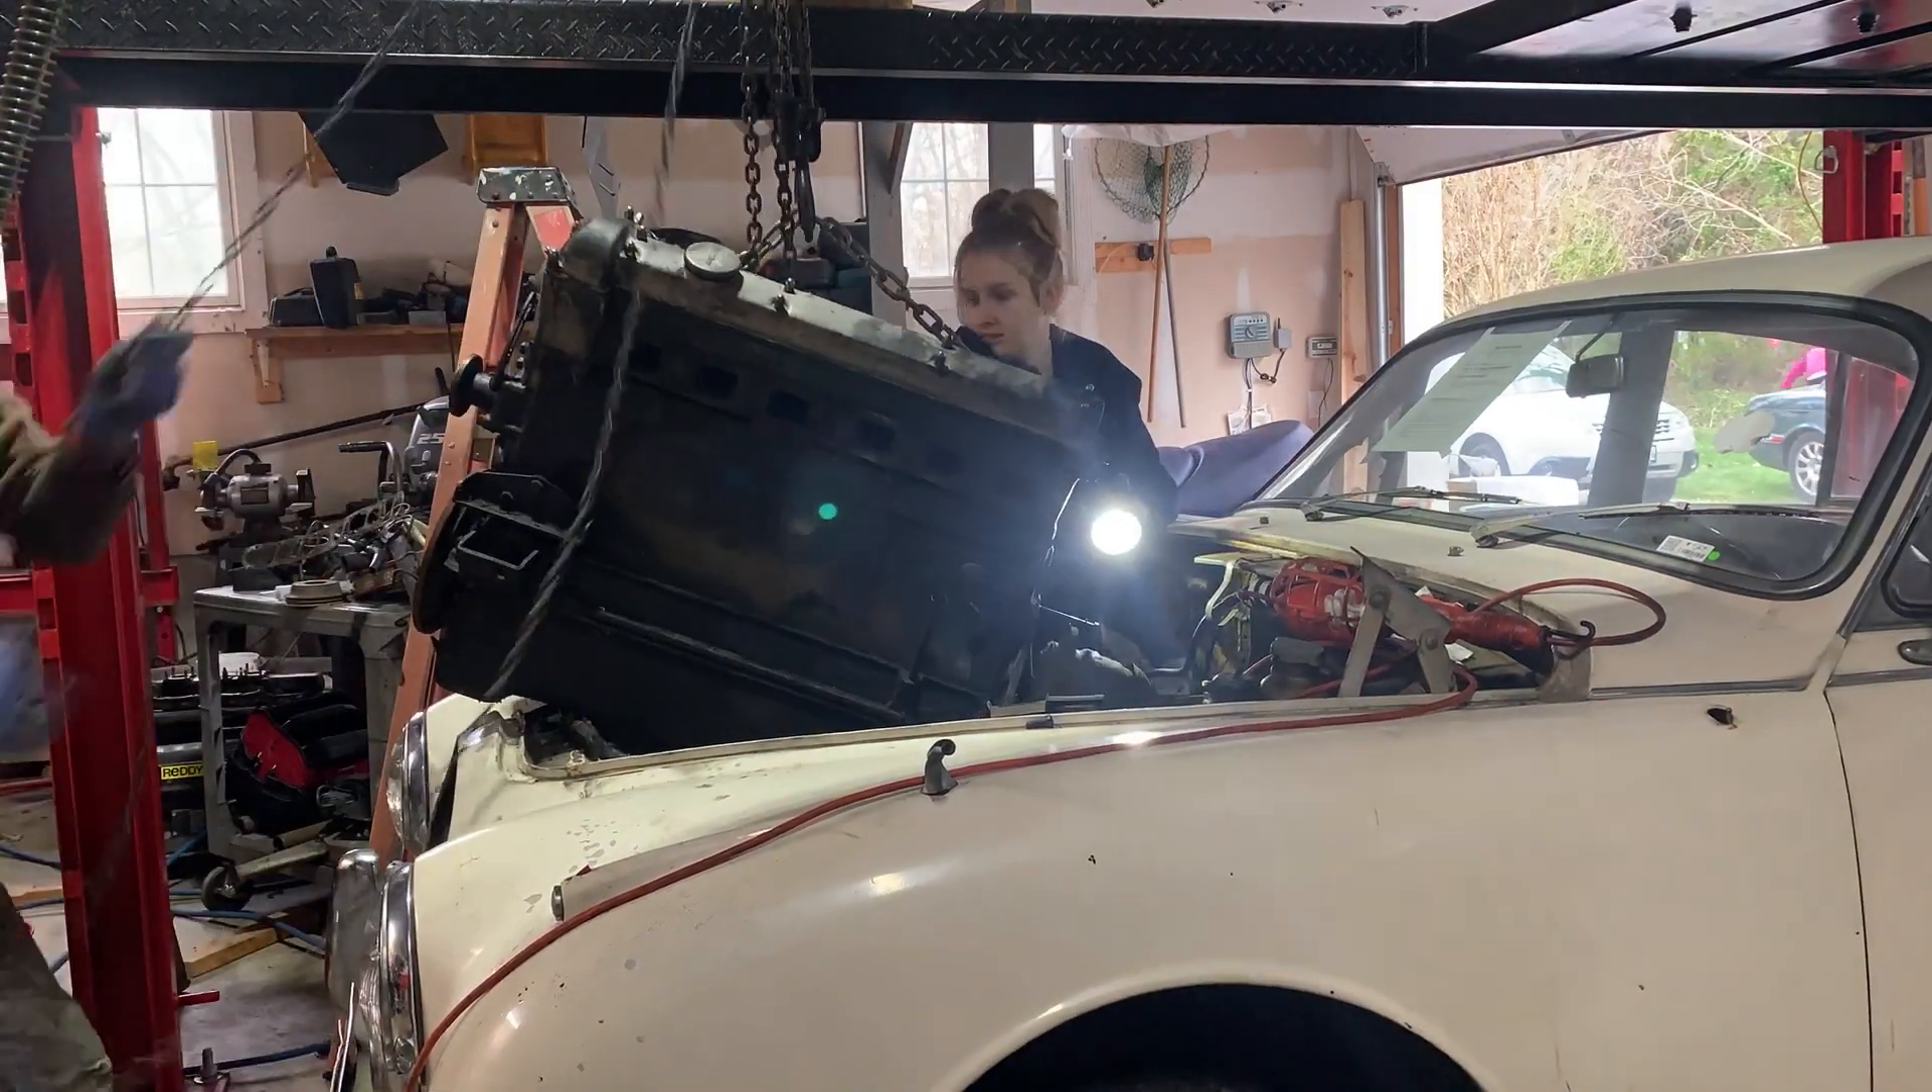We had disconnected the engine from the gearbox and with a lot of wiggling back and forth and help from some levers the engine was finally clear.